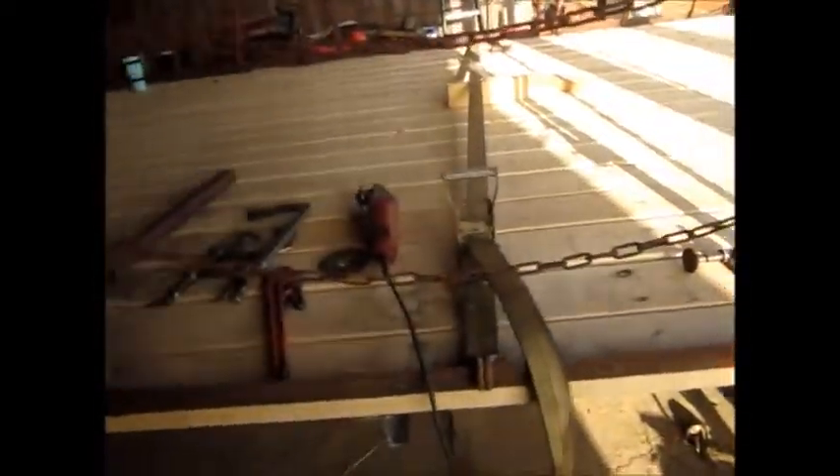Alright. So I got the deck on.